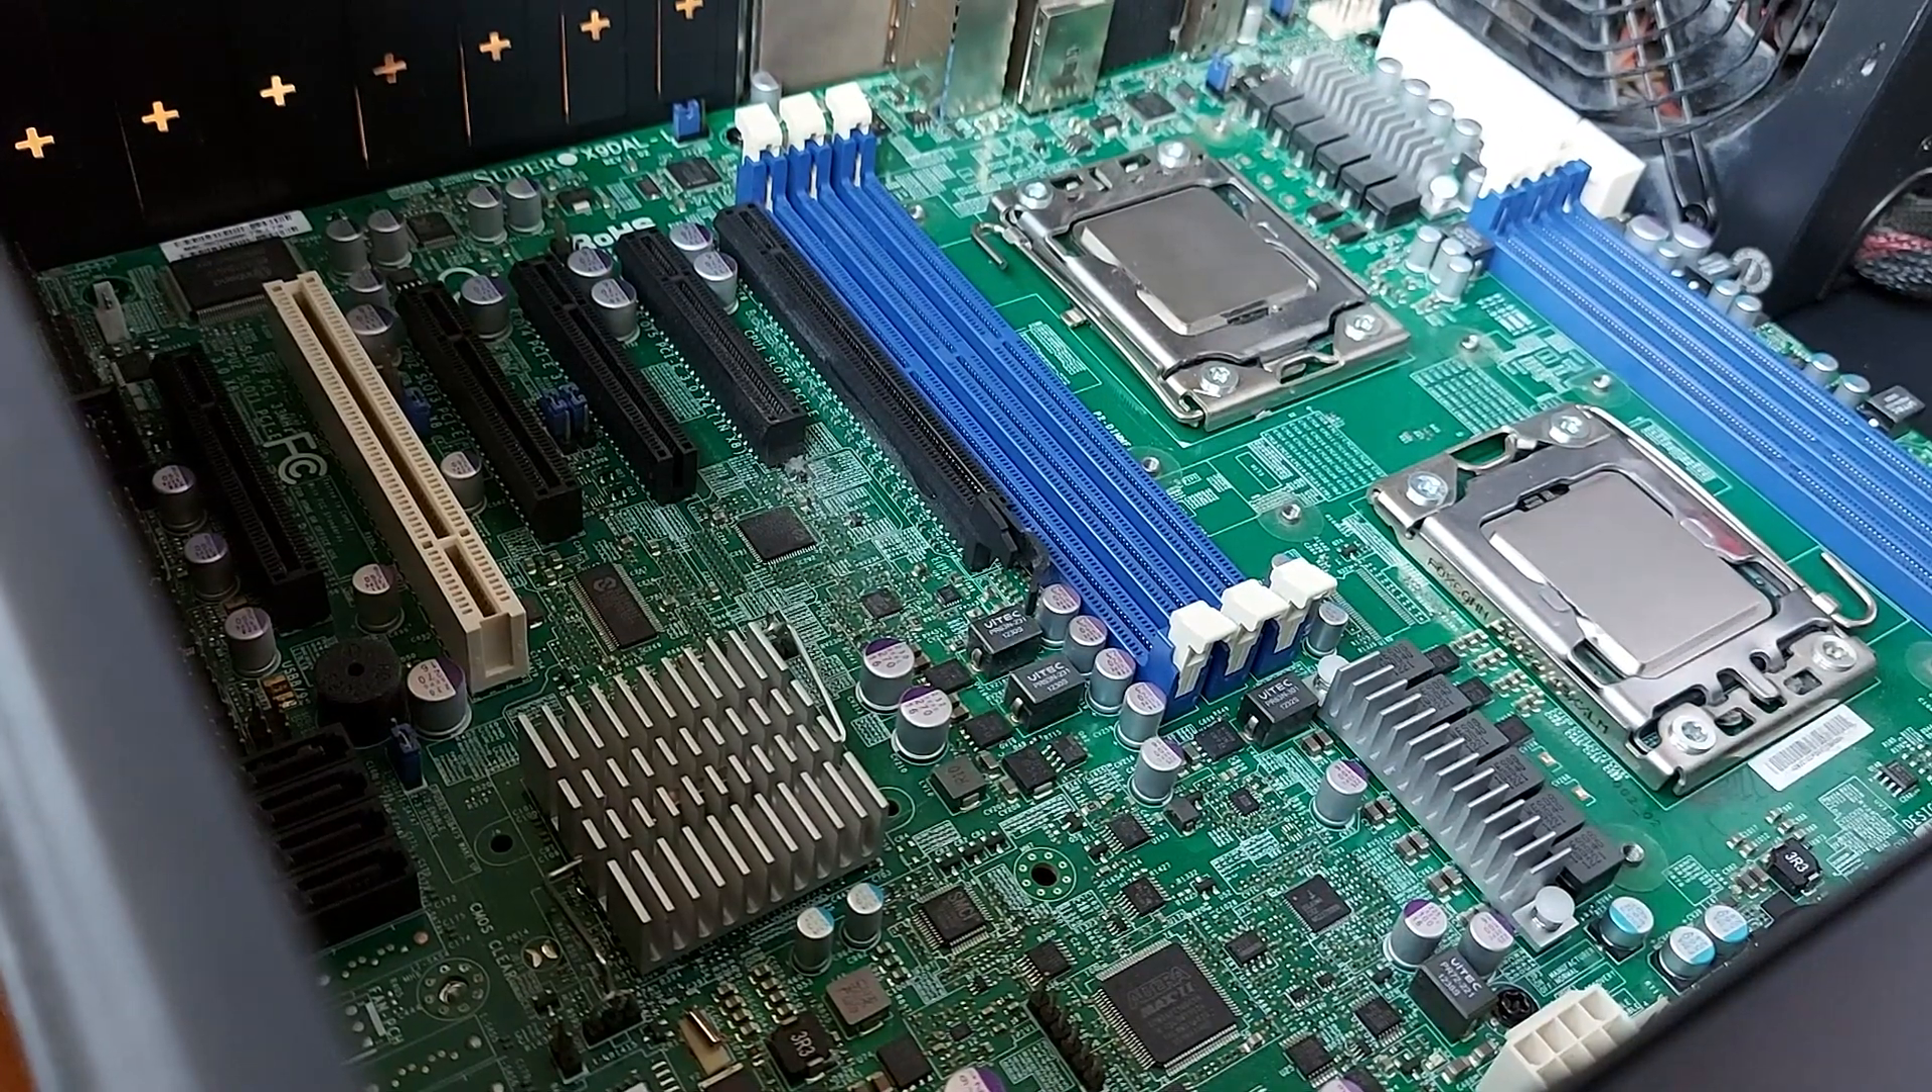Now that we've got our CPUs installed it's time to slap a small pea-sized blob of thermal paste on each one of them and get our heat sinks installed on top of them.